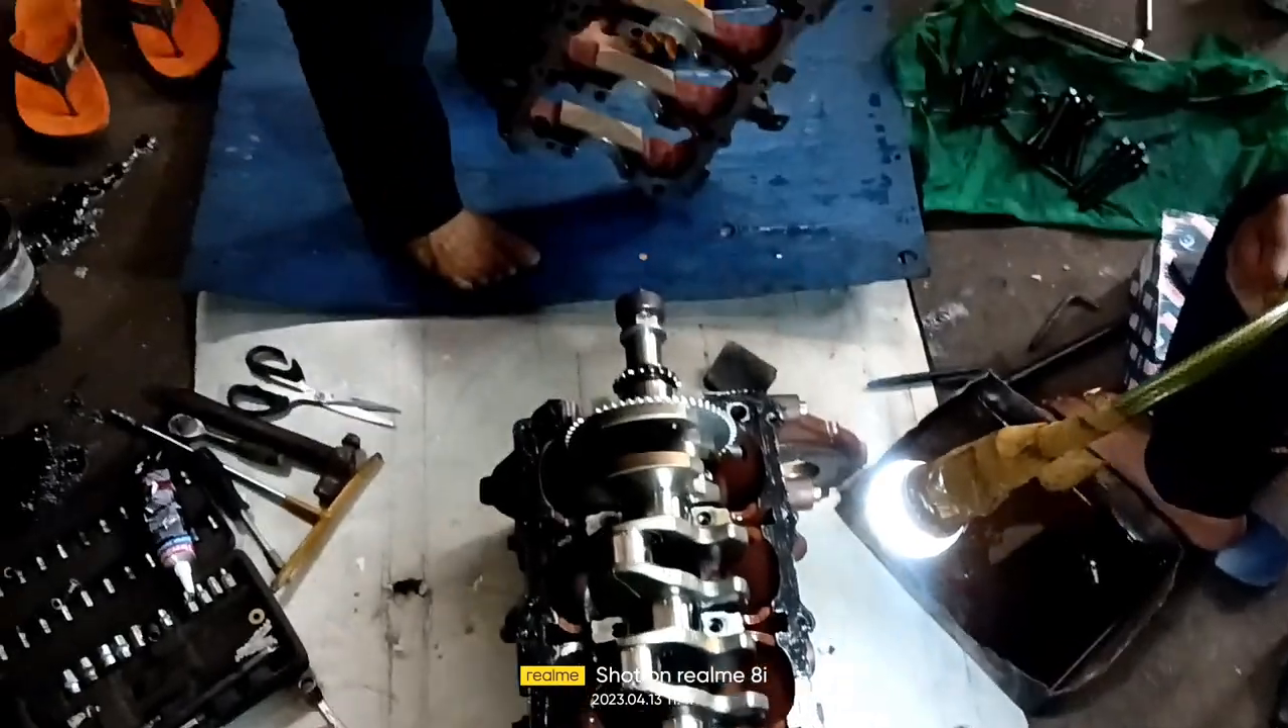यह हमने क्रेंक फिट कर दिया है अब इसके उपर का कैप हम फिट करेंगे।